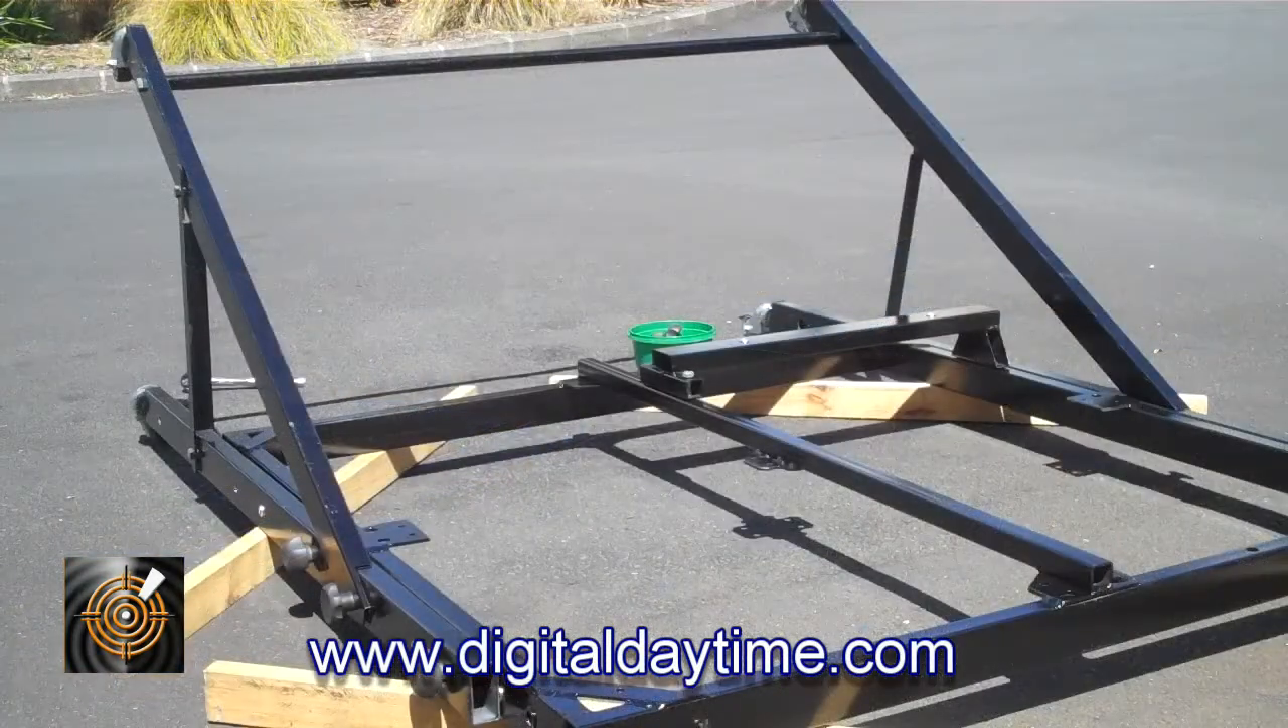And so there we have it. The frame's all assembled.